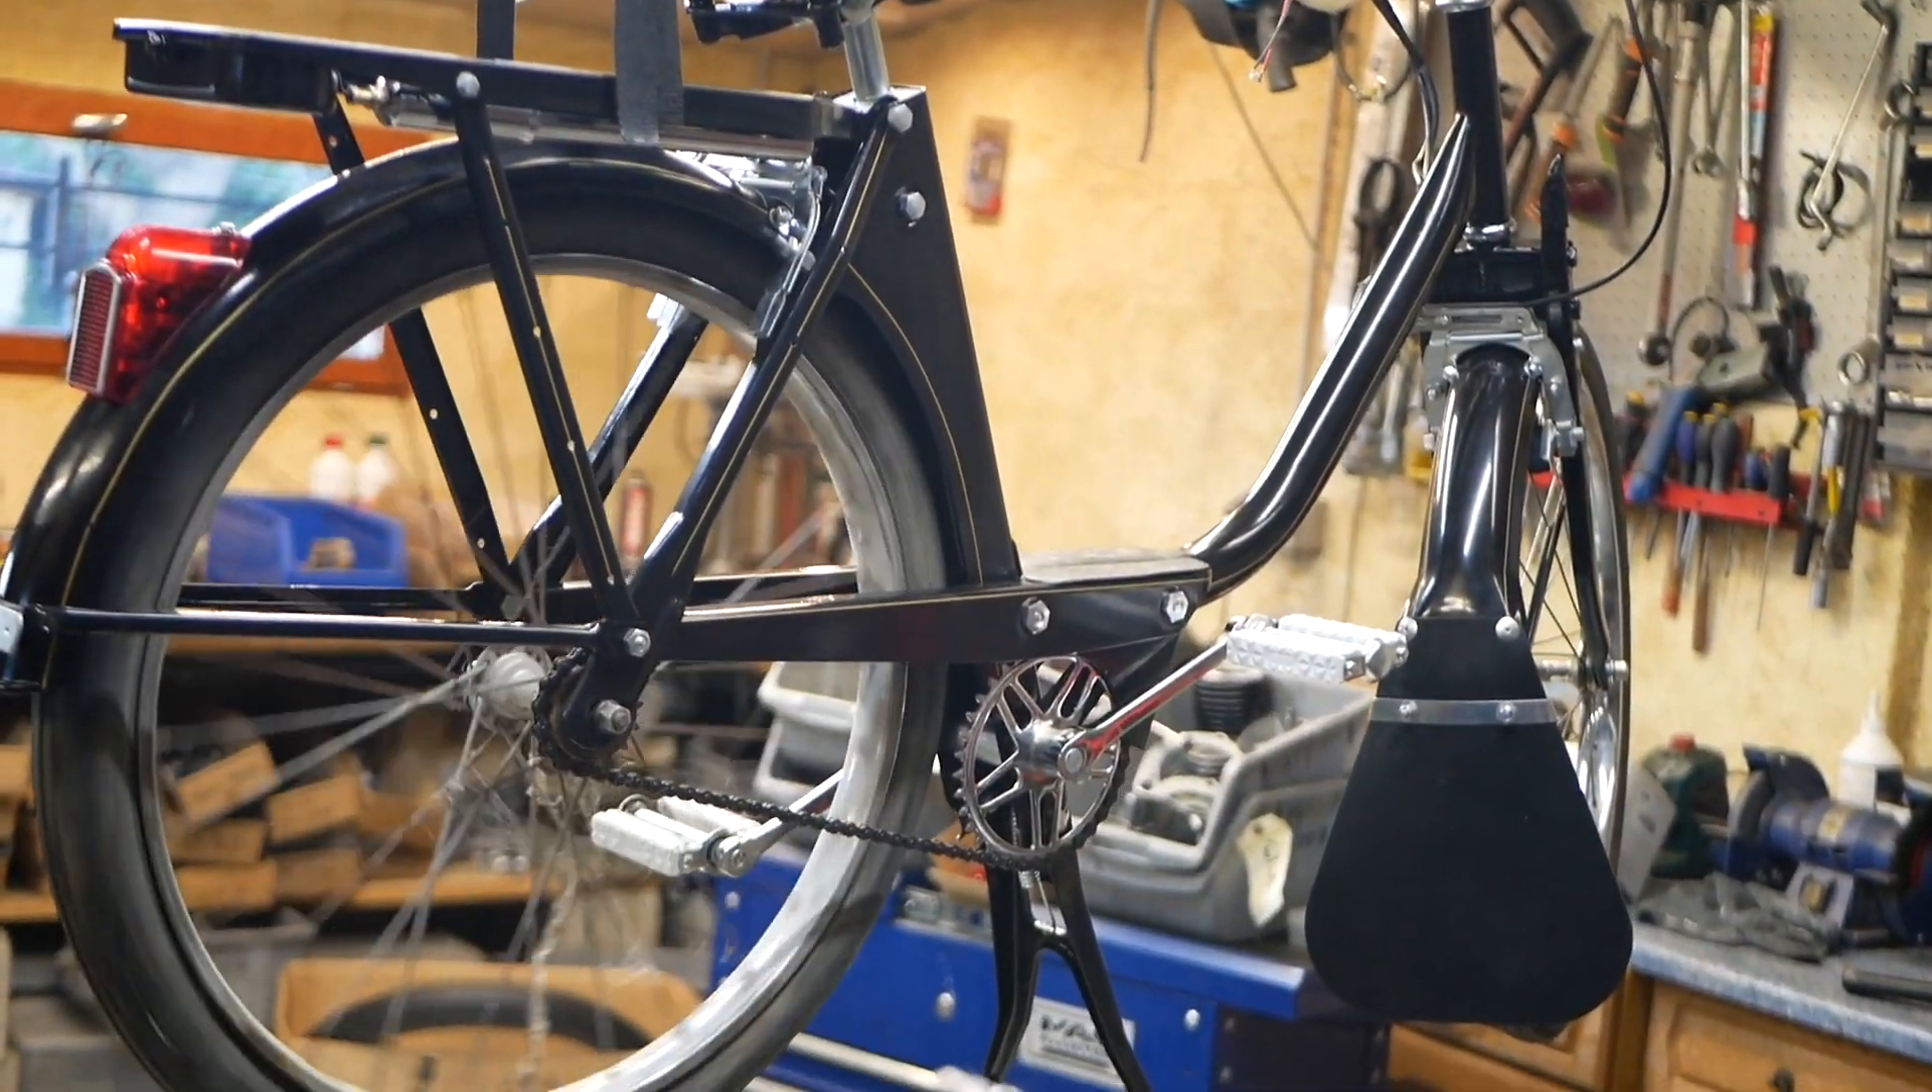Et voilà qui est fait. Pédale installée.